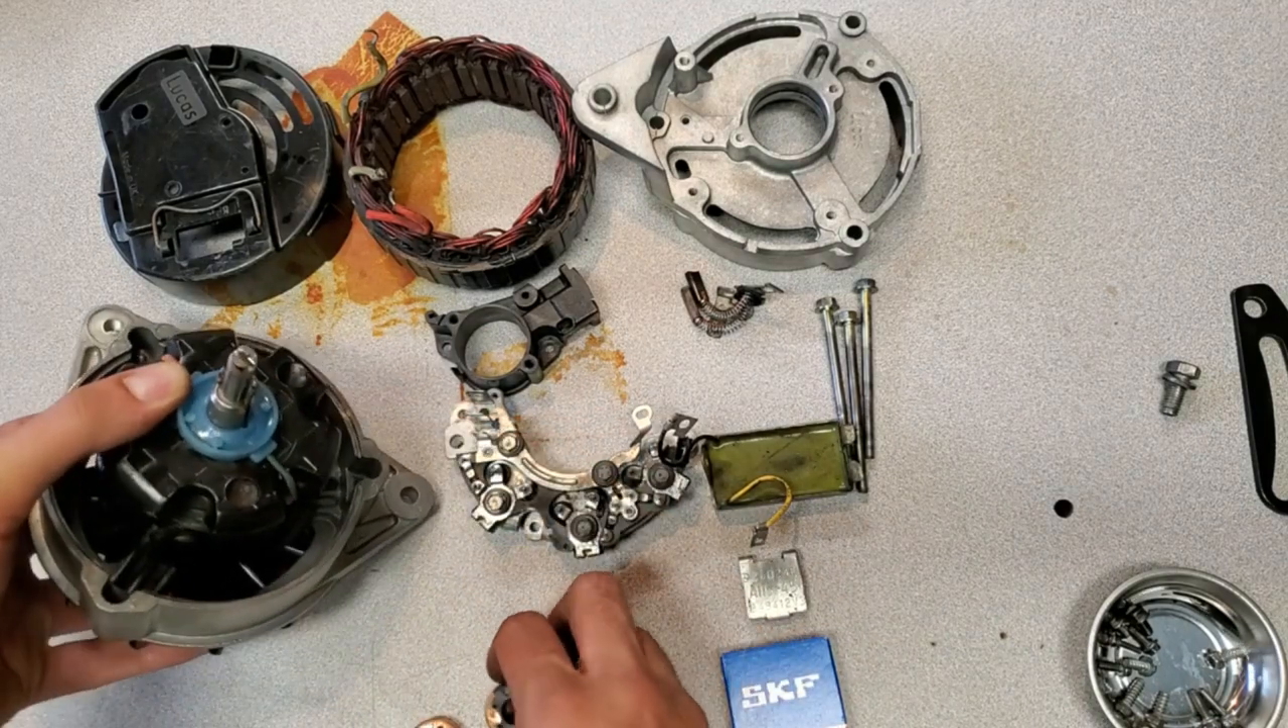I fit a little blue plastic piece back onto the motor shaft here.